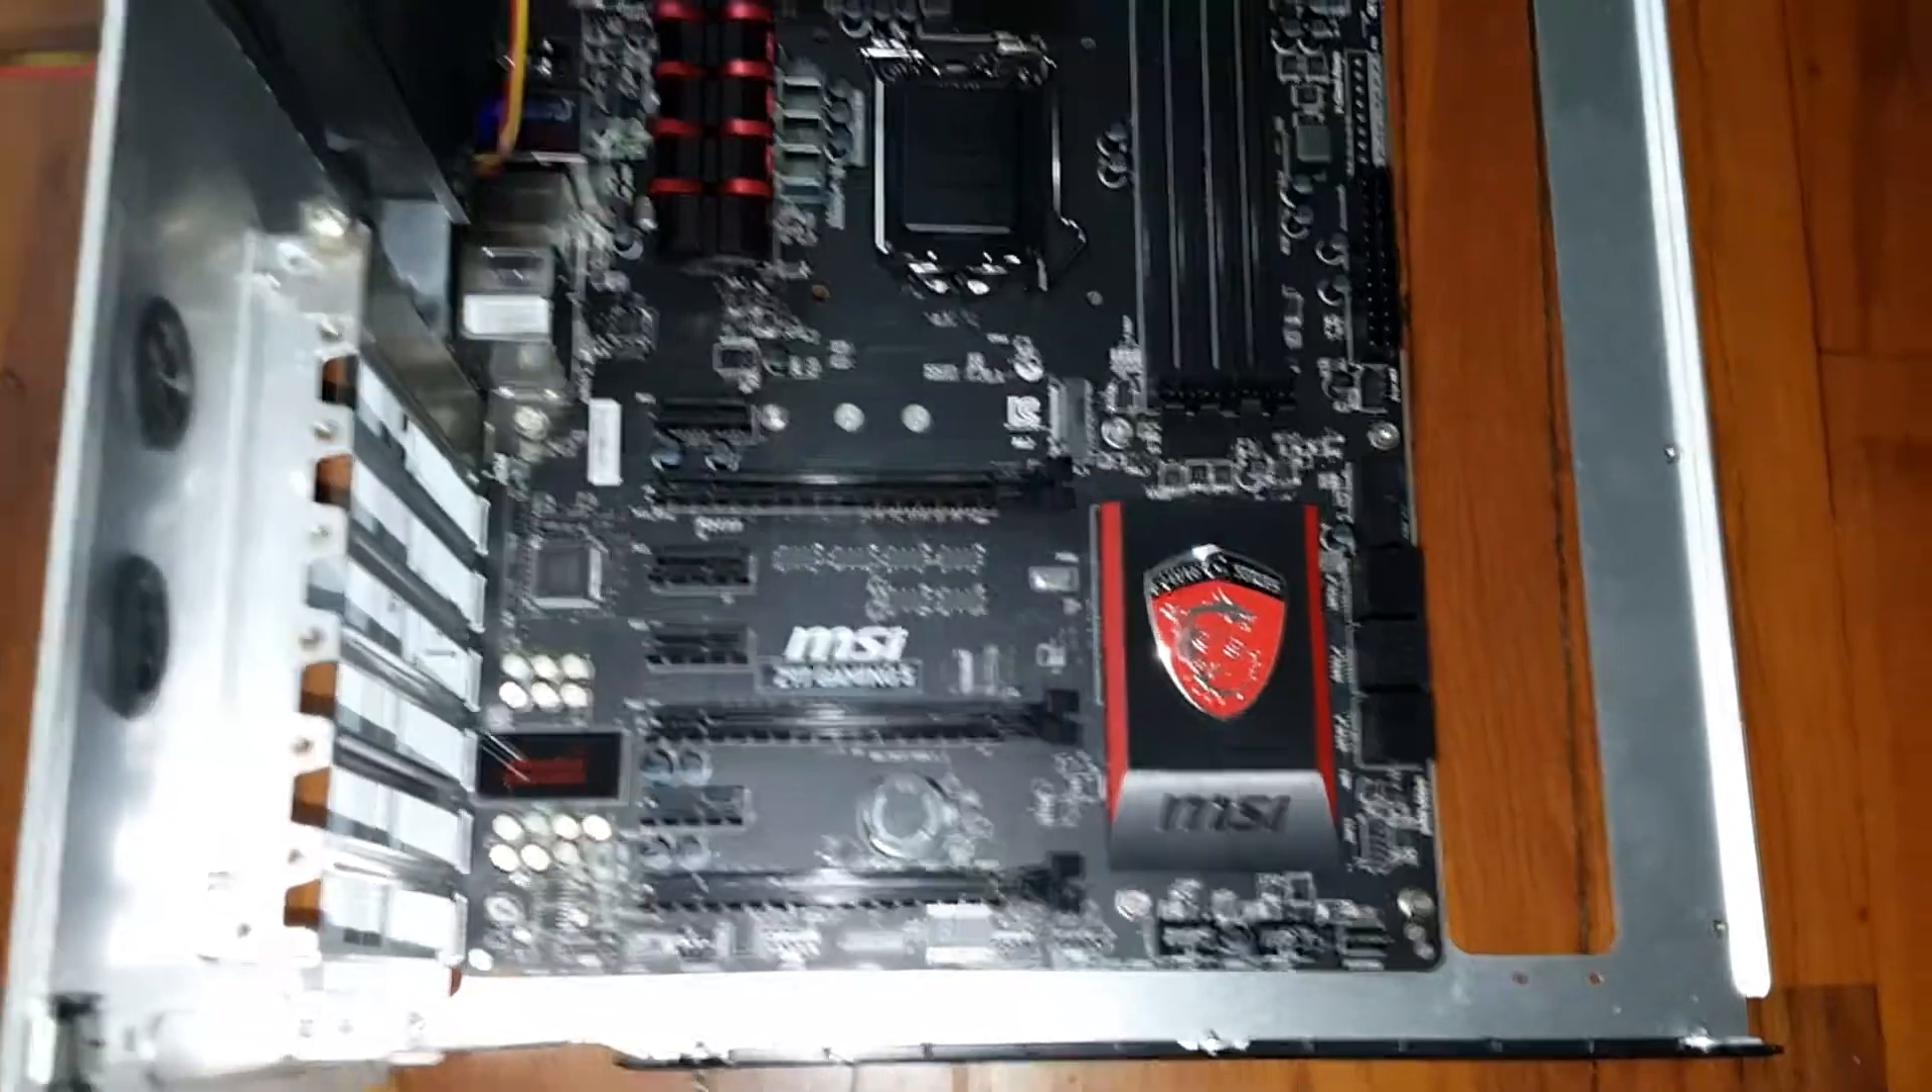Bueno, como podemos observar la tarjeta madre ya se ha instalado en la plataforma de instalación del computador.